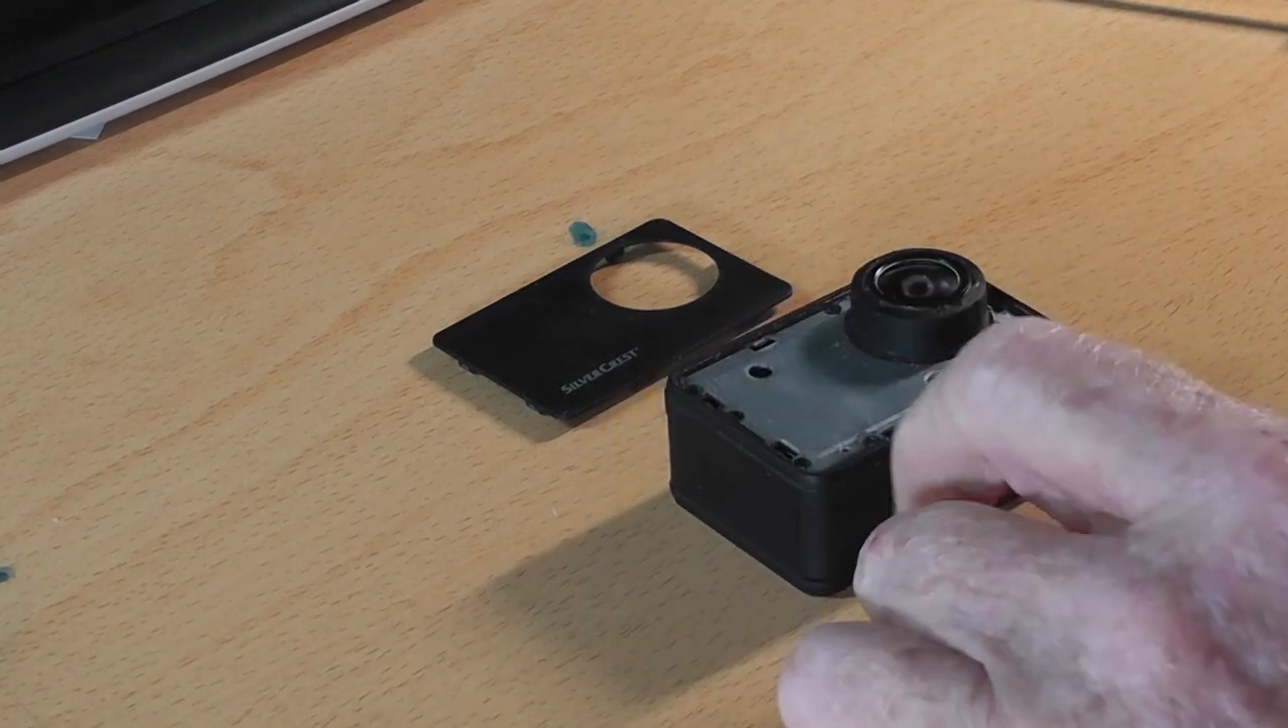Okay so that's the camera with the front removed.